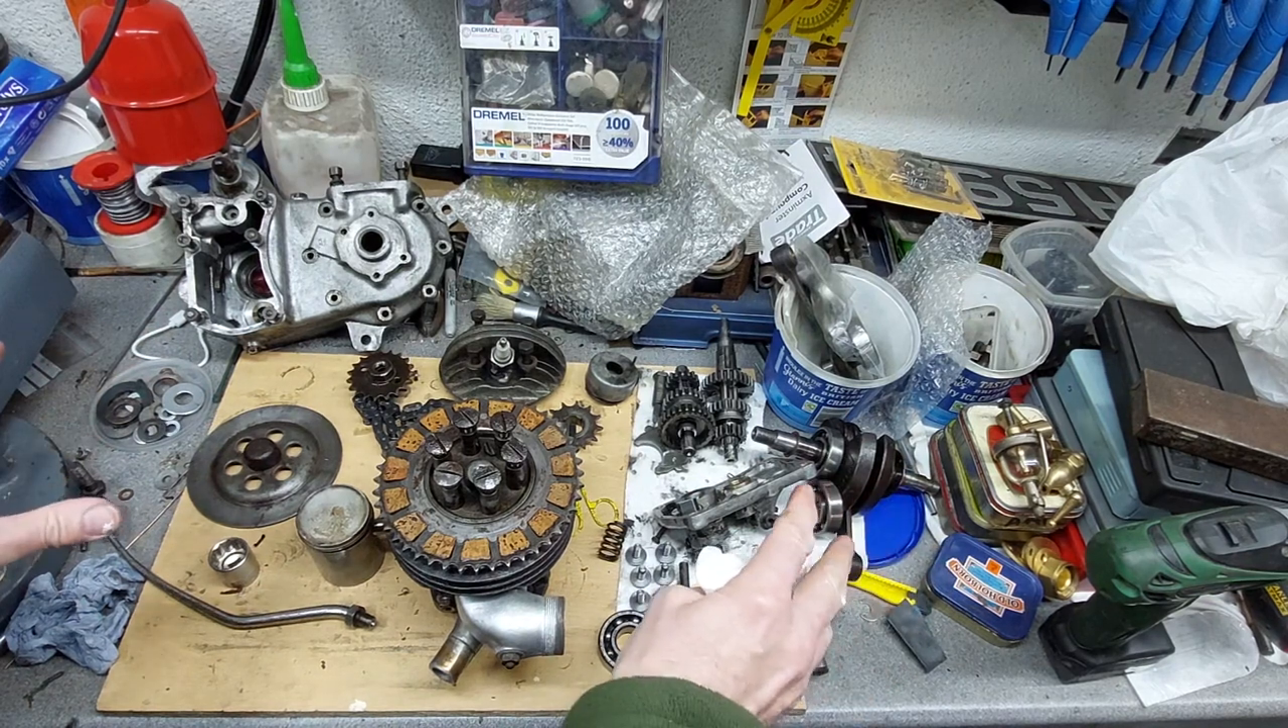So now we've got the engine all apart.